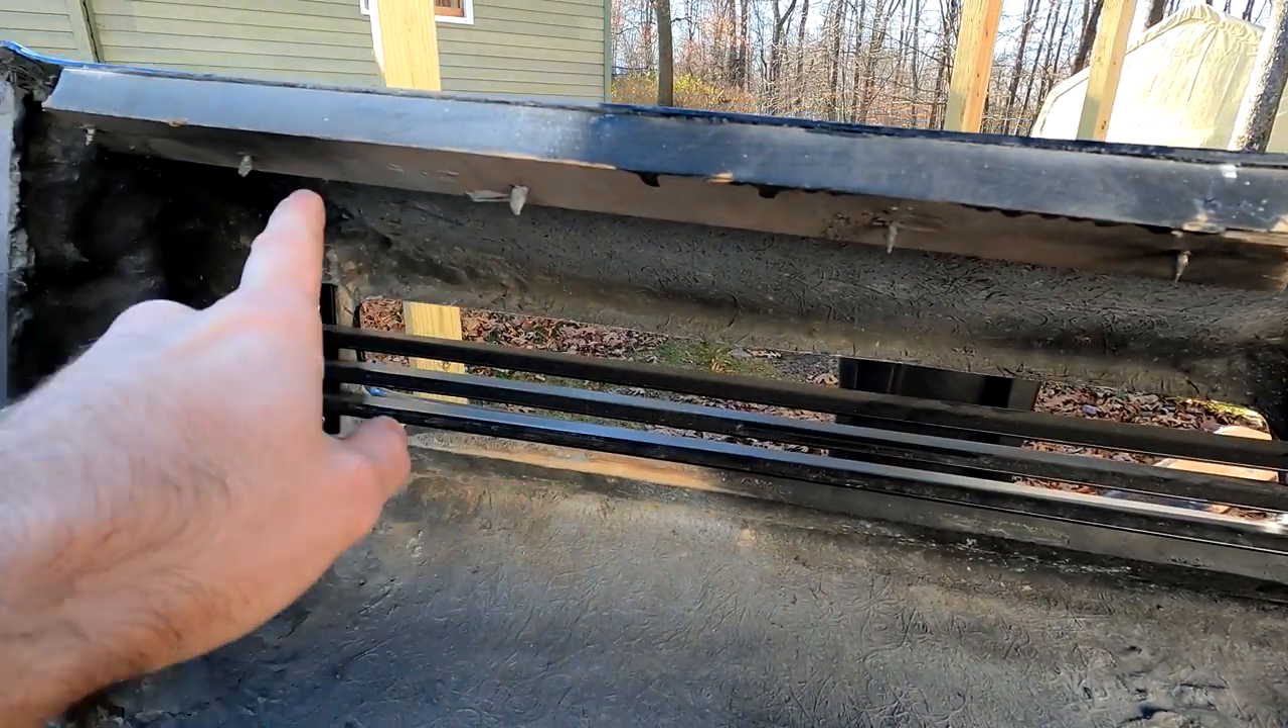You can see the screws sticking out from the wood.